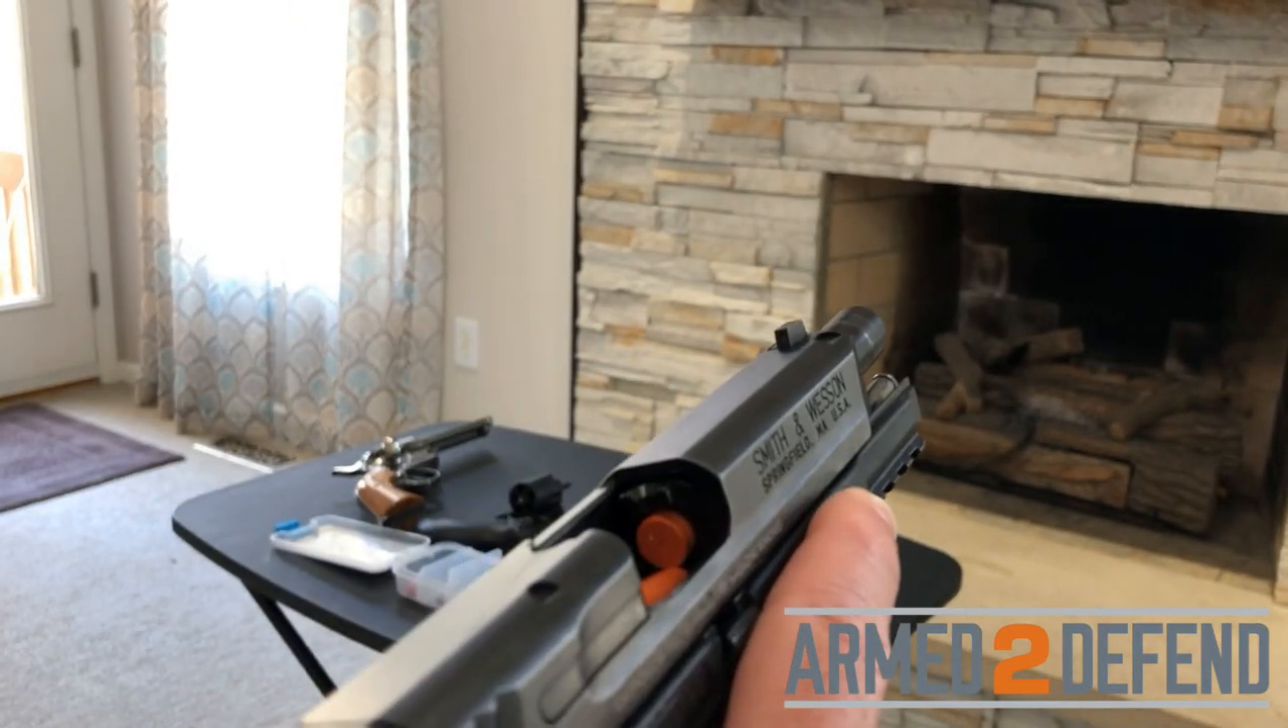When I release the slide, notice that the slide doesn't go all the way forward and you have the cartridges are actually jammed up in there. So you got the one that's in the chamber and then you got the one on top of the magazine that's trying to be fed into the chamber. So that's why it's called double feed.